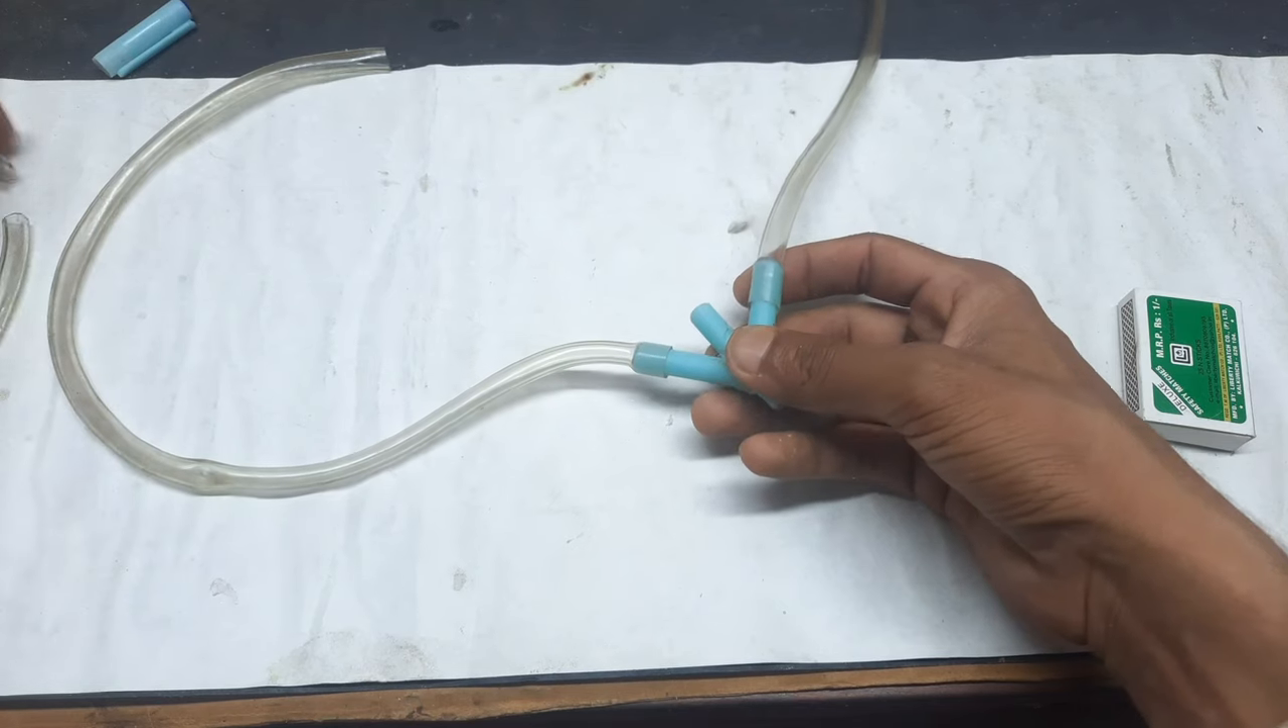دو پائیپ کو اس طرح سے ڈال دیا ہے تیسرا پائیپ بھی ڈال دیتے ہیں۔